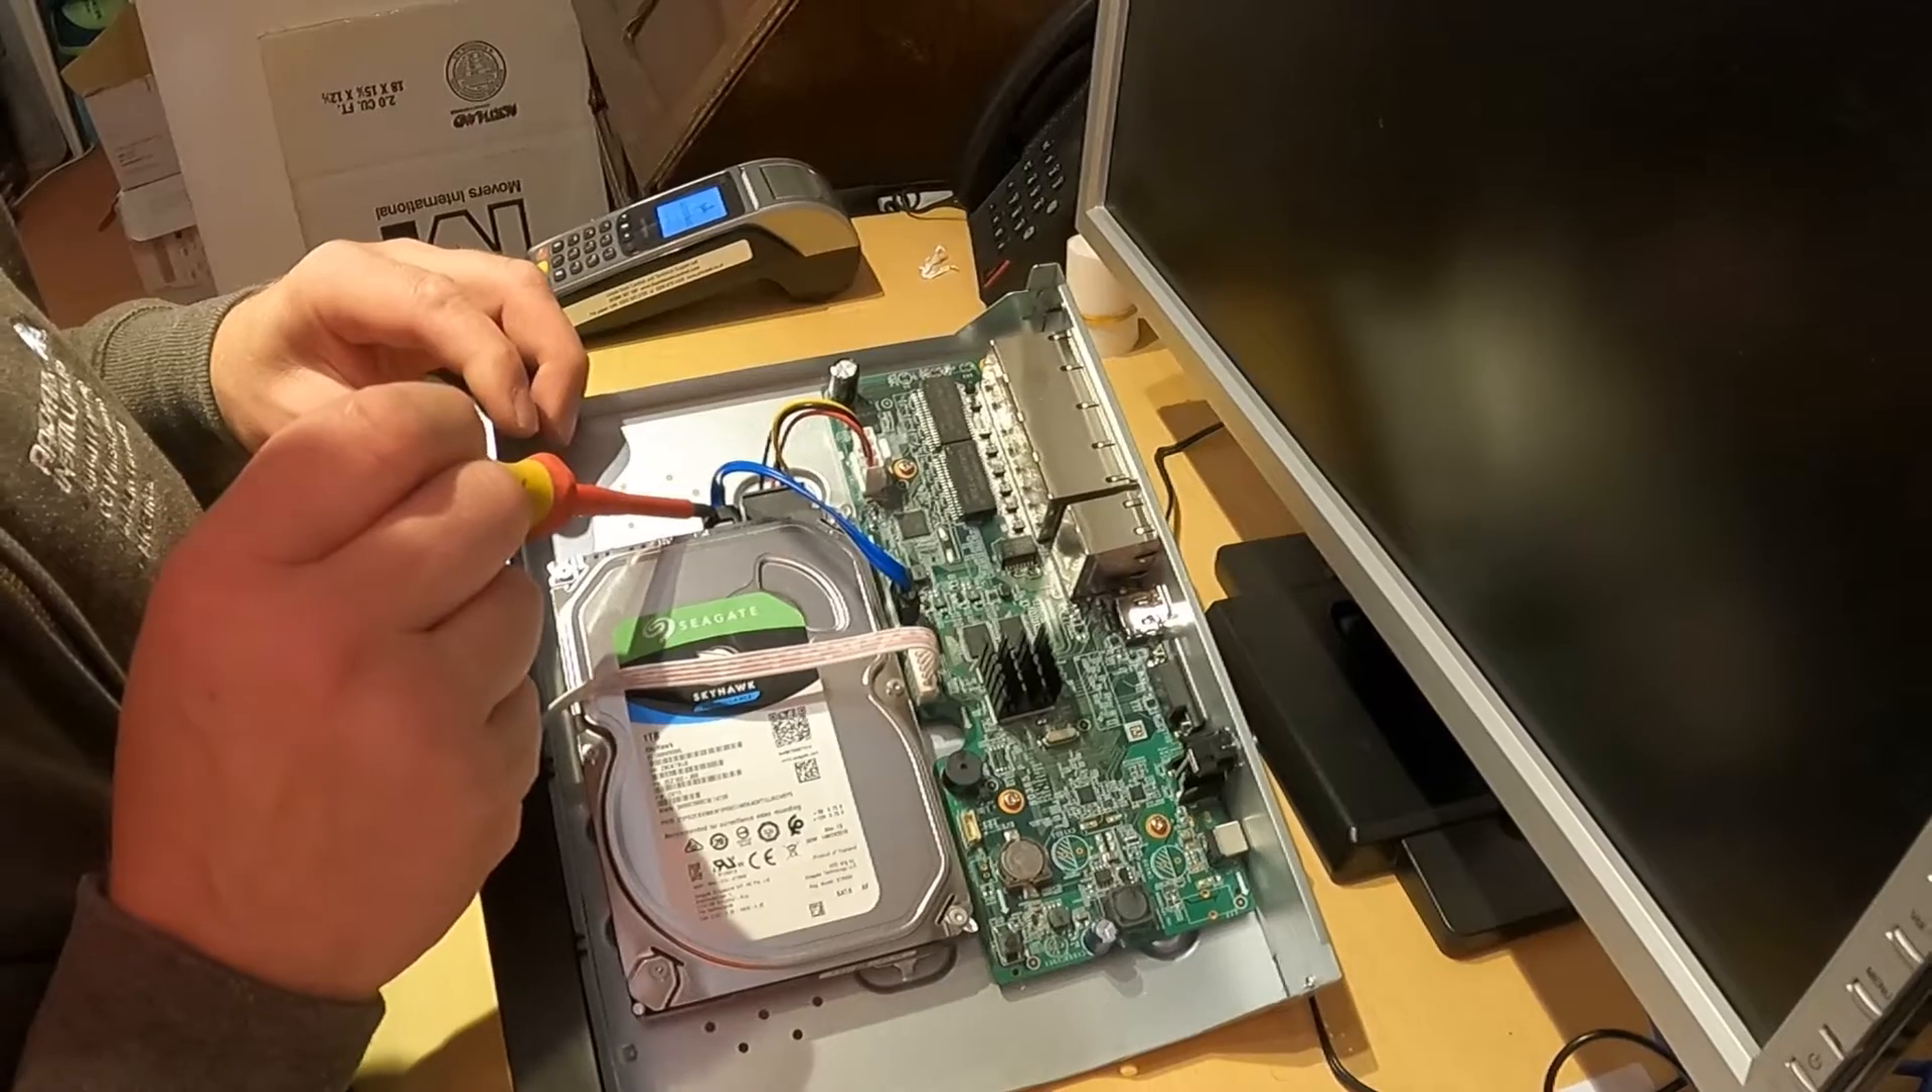Okay so now the outer shell is off.